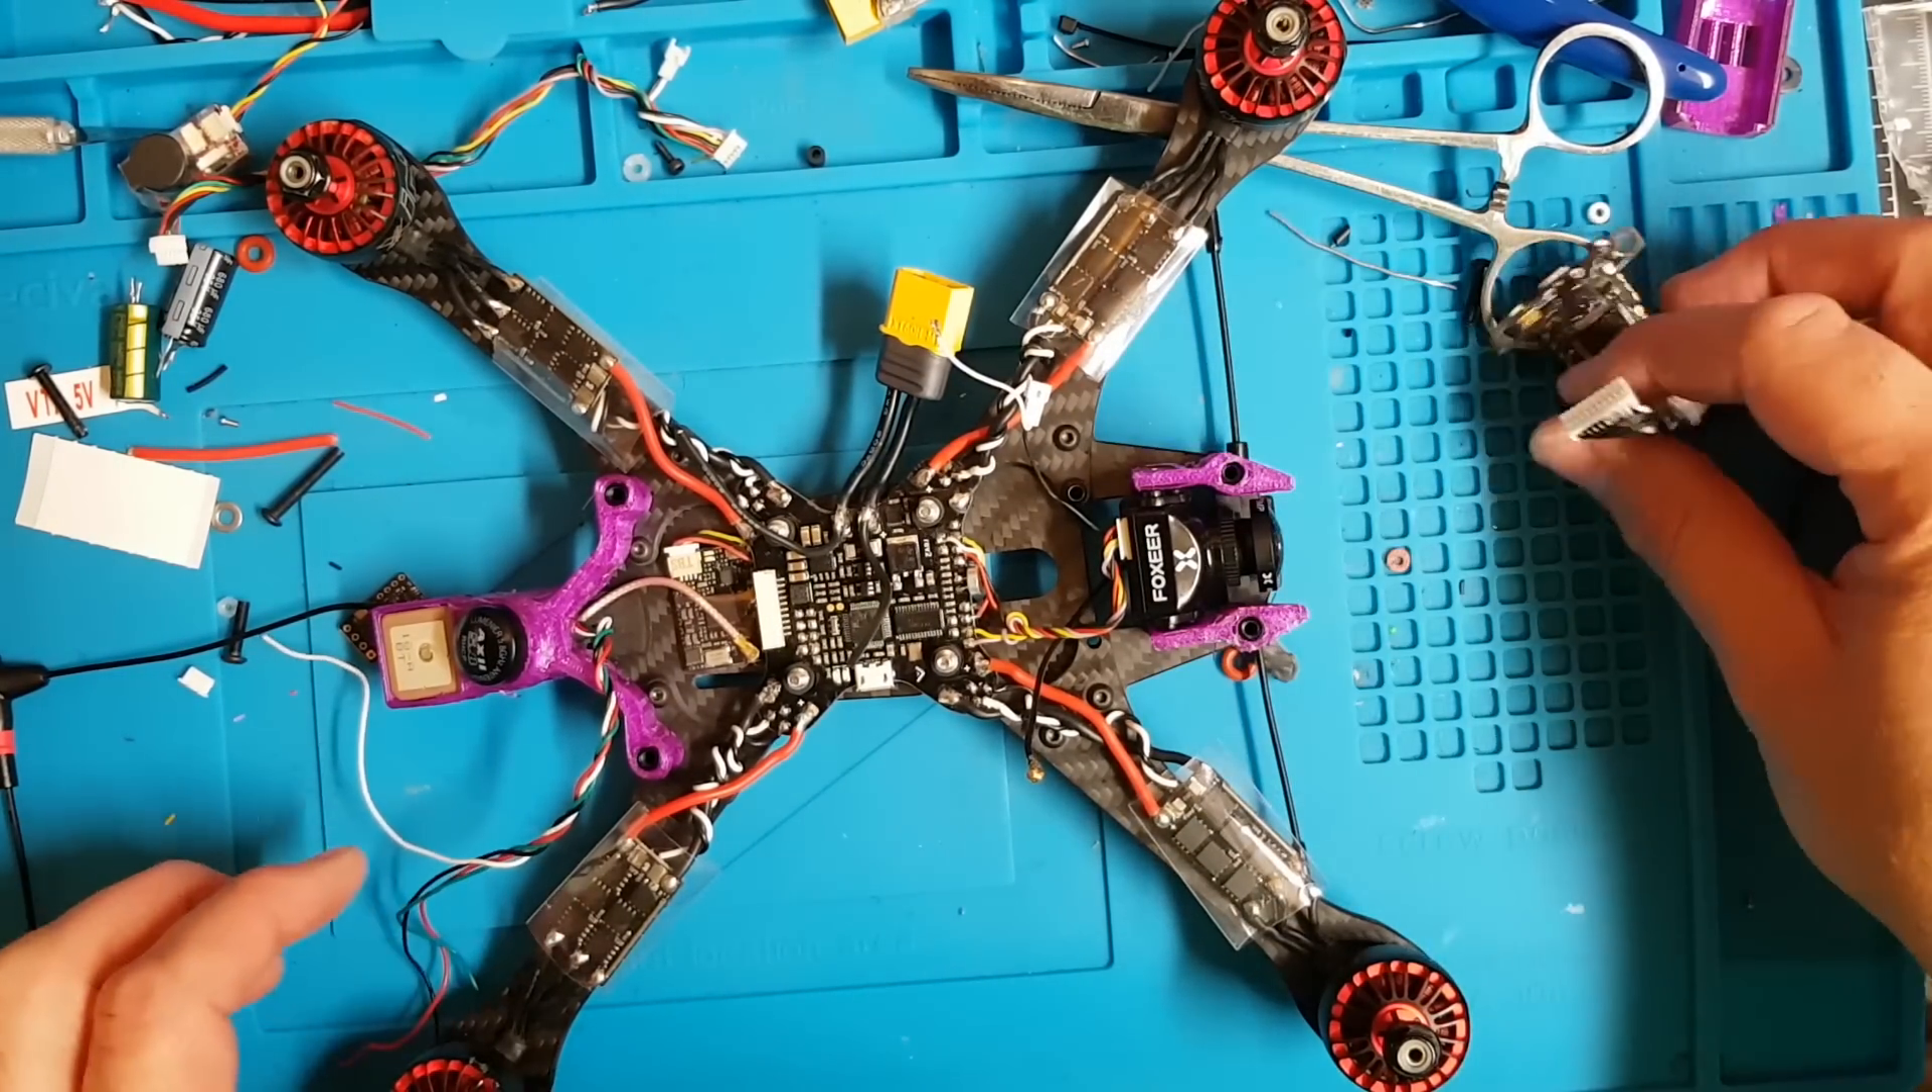Next stage is done I've just put in this Camera.